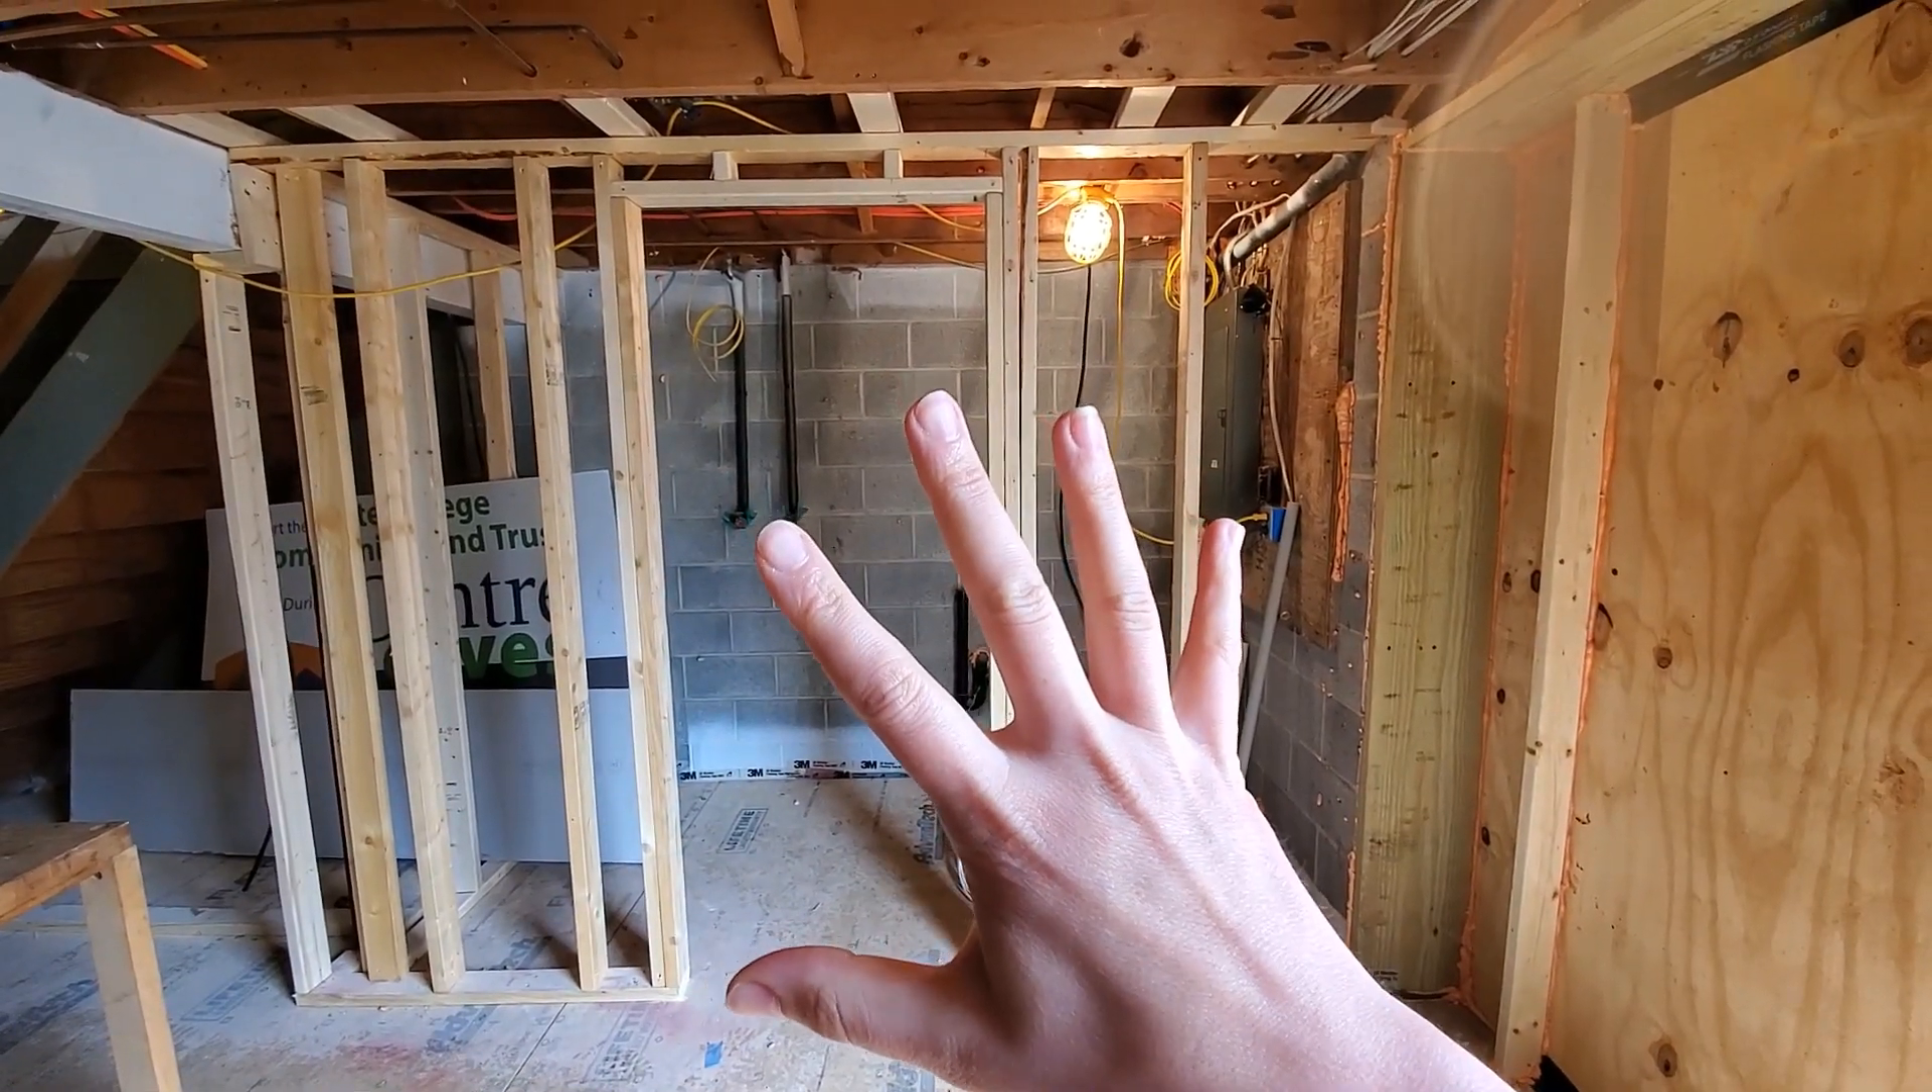We have framed out for a laundry closet over here.